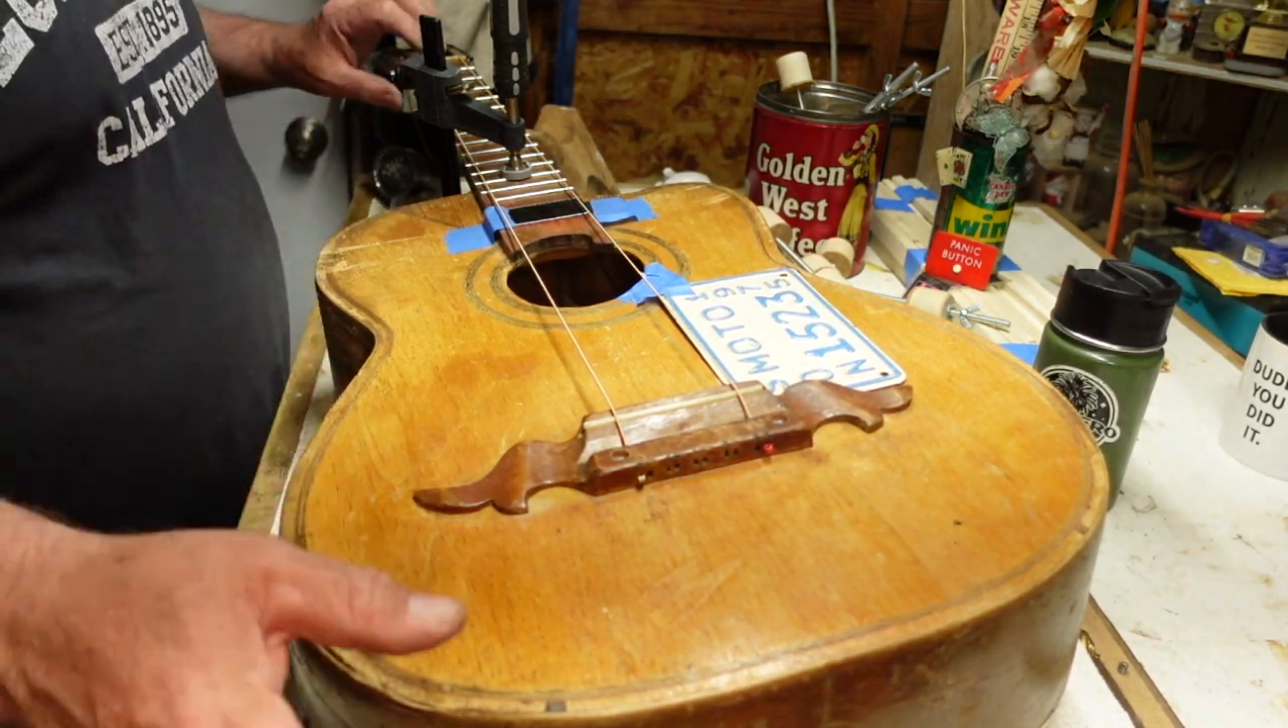Last clamp we have to take off is this puppy up here.